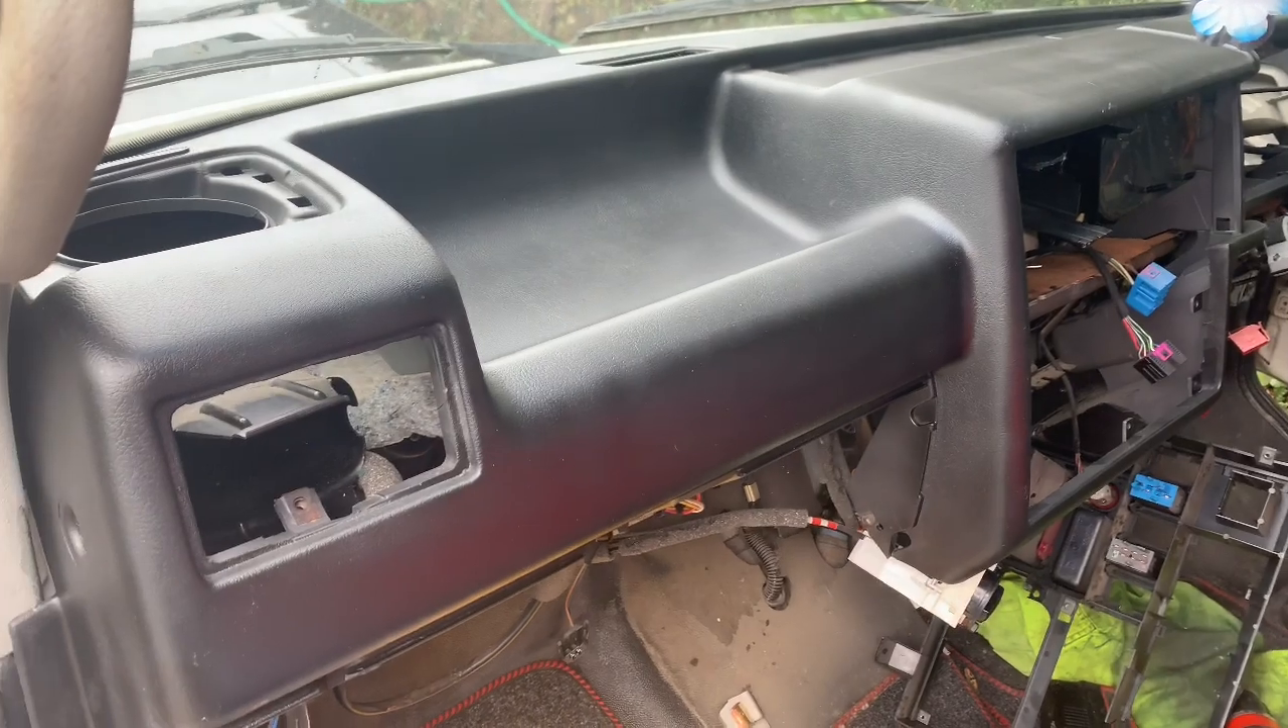Okay so there's the new black dash in place.